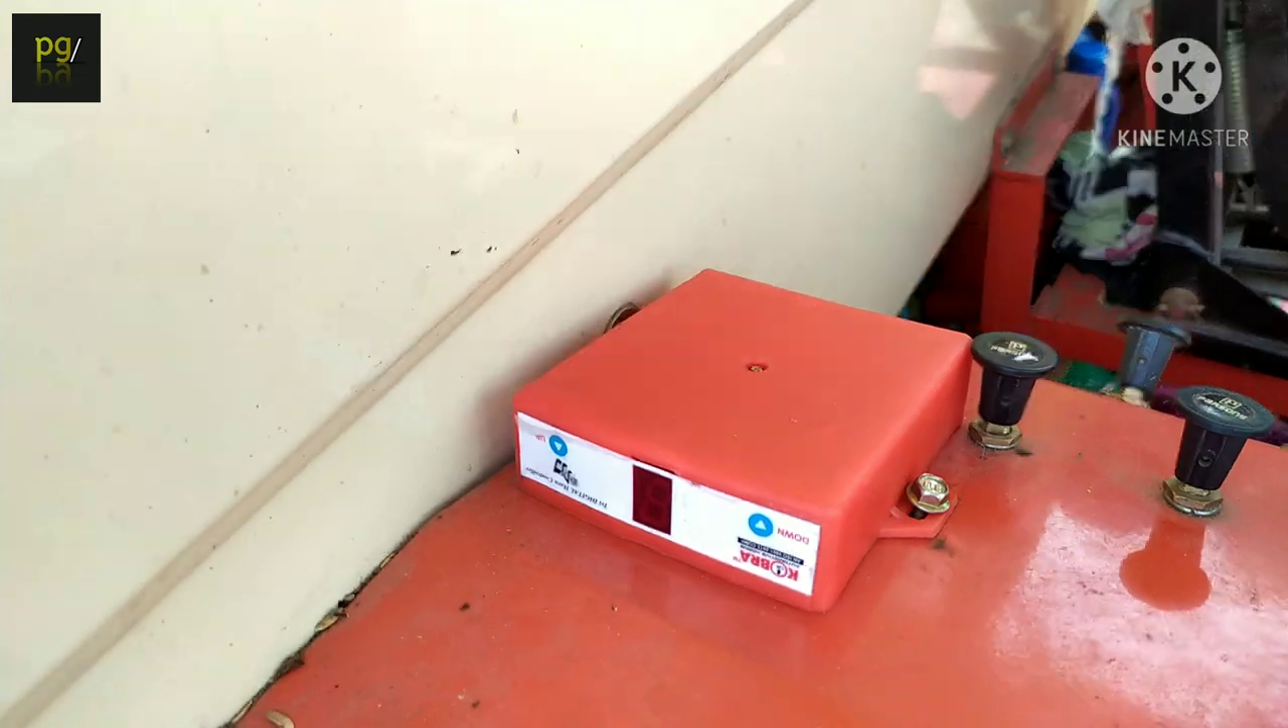सबसे पहले यह जो है हमने हमारा कंट्रोलर यहां पर लगा दिया है।